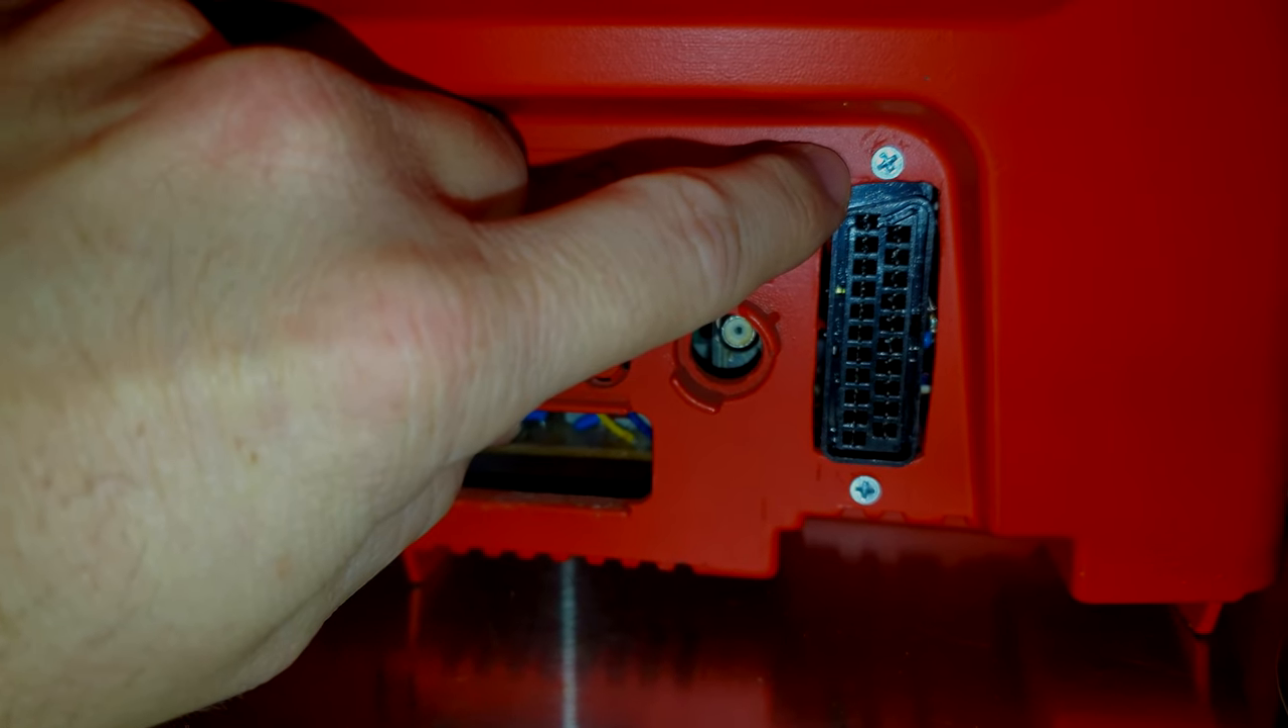And then if we go down the only screws I have not removed that I need to remove before I pull the shell off are these two screws which hold our SCART input into place there.